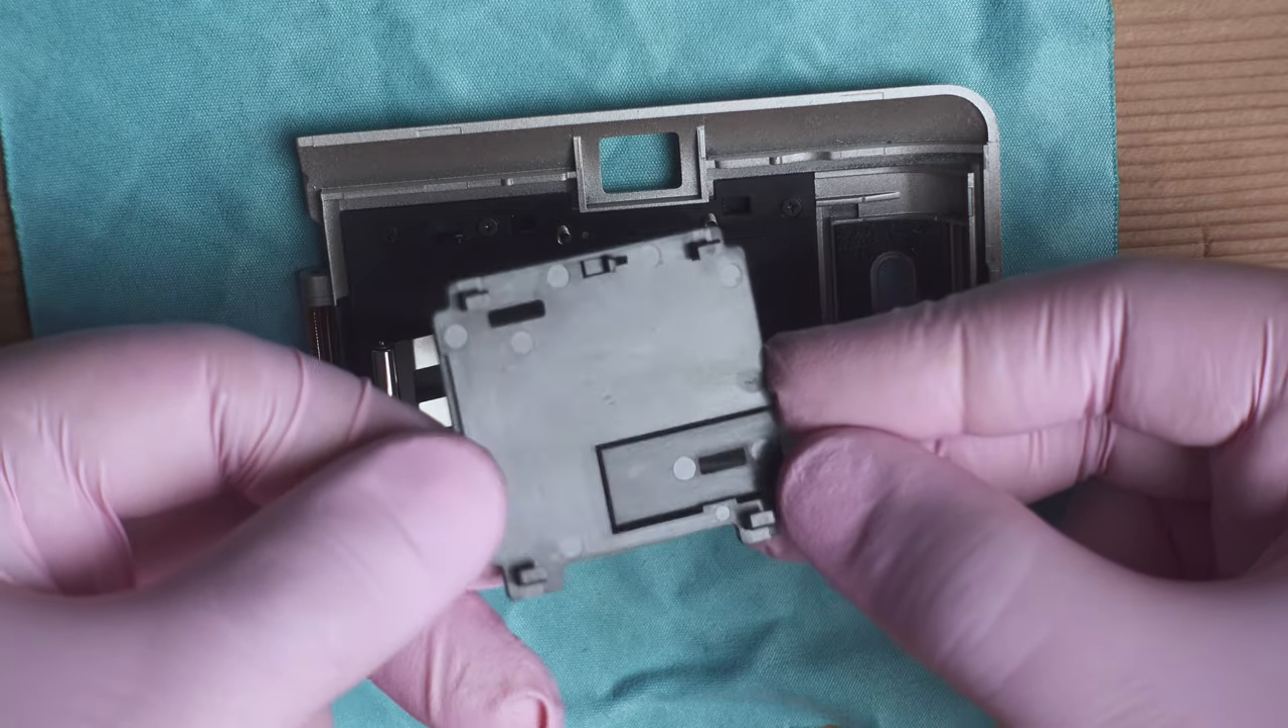Okay i managed to remove the plate without breaking the delicate parts of it.